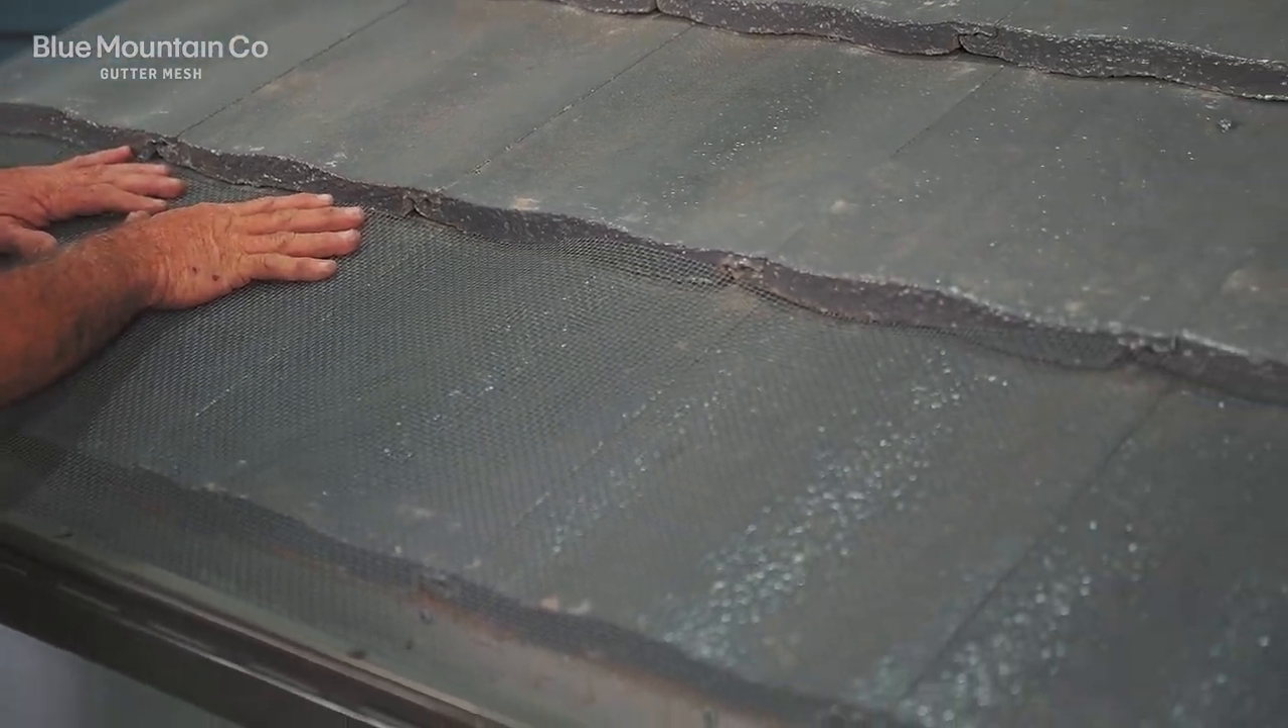You can see here that the mesh is sitting nice and square up against that second row of tiles.